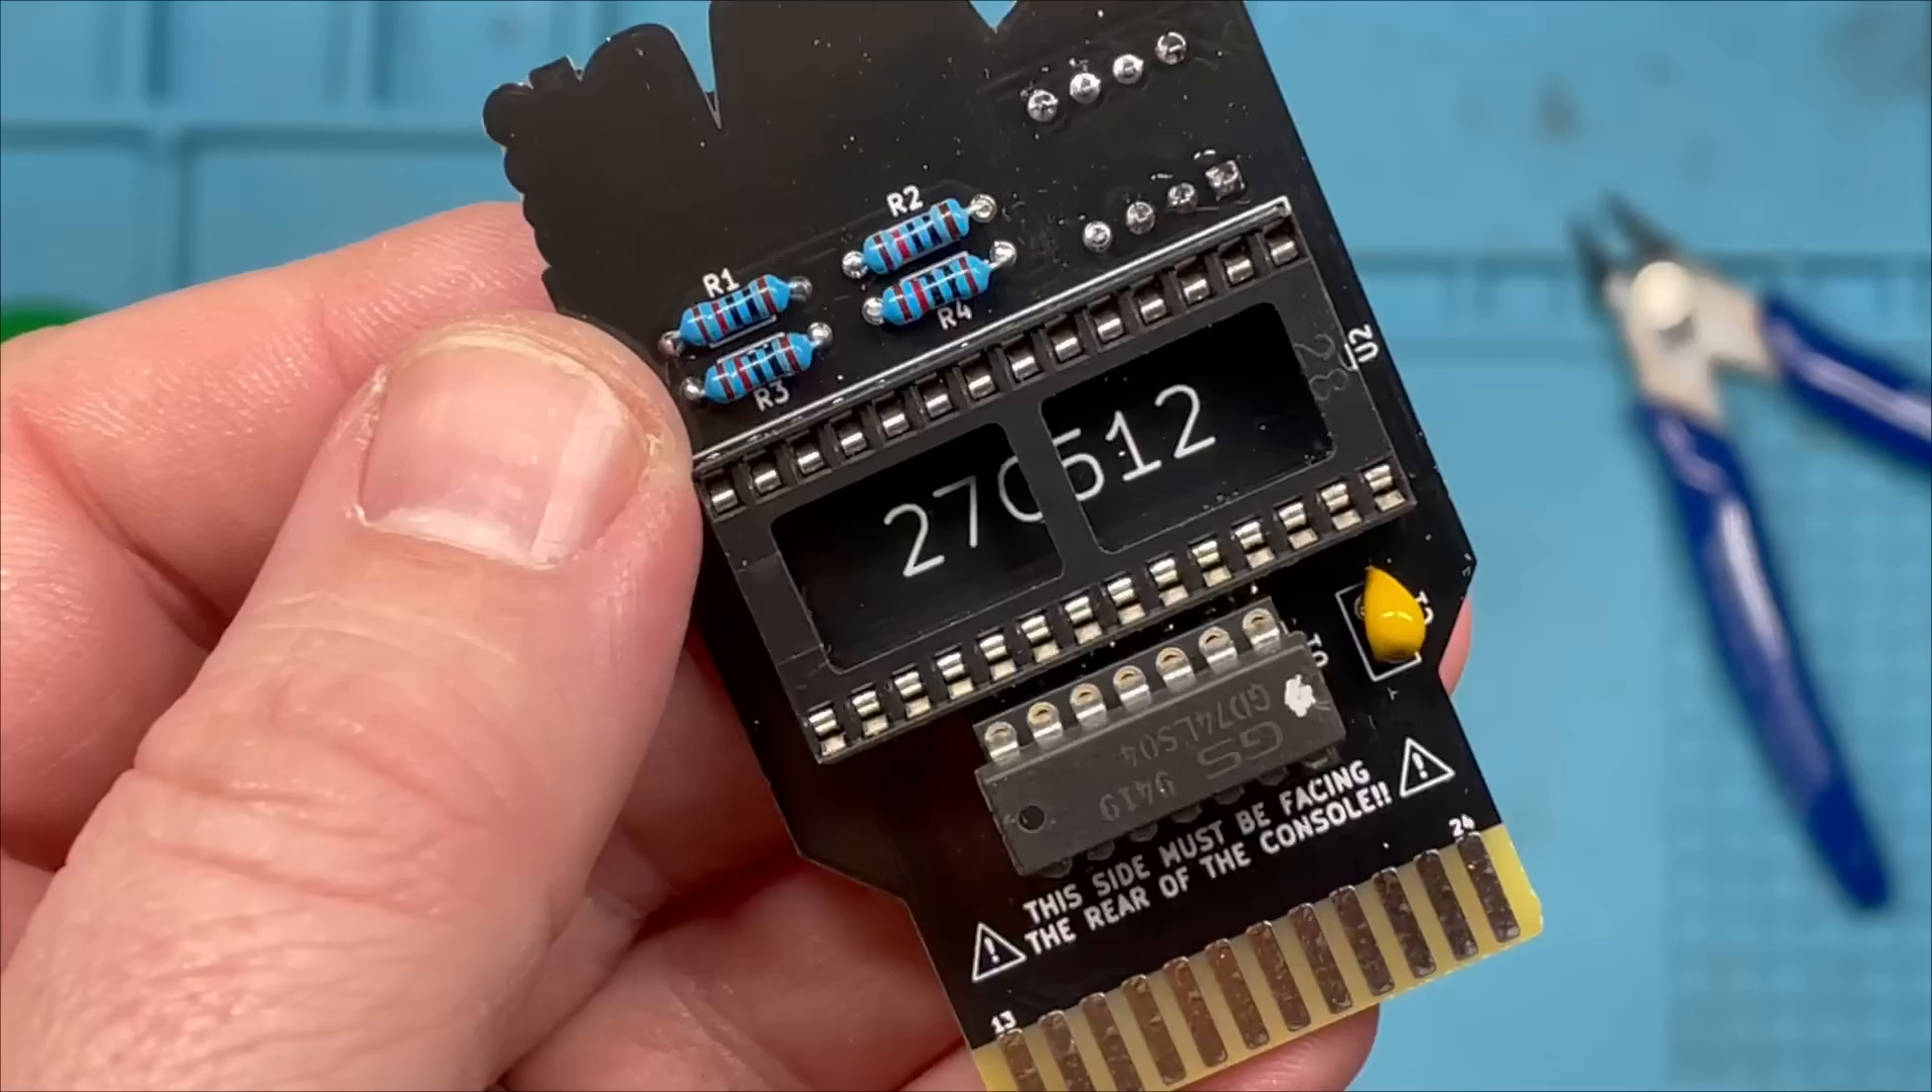We'll pop the LSO4 in now, but we'll leave the EEPROM out as we still need to program that with some games.